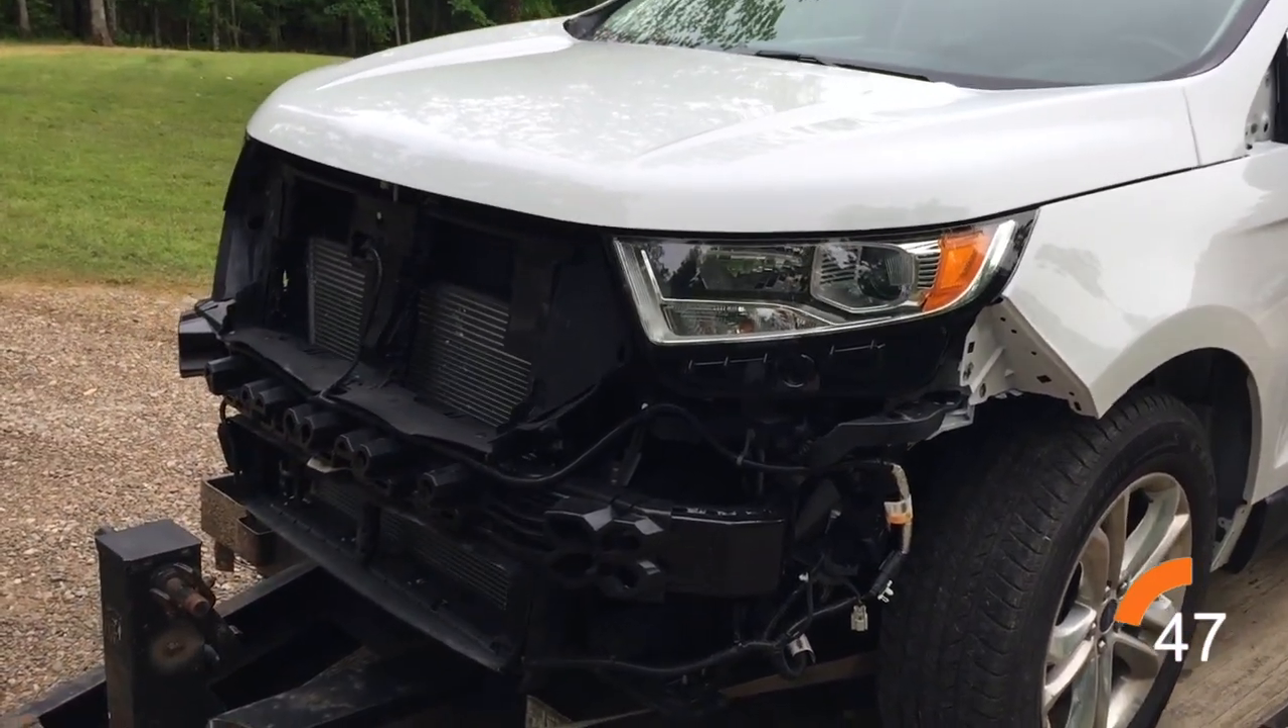I just have to put a few things together on the front bumper and get that installed.